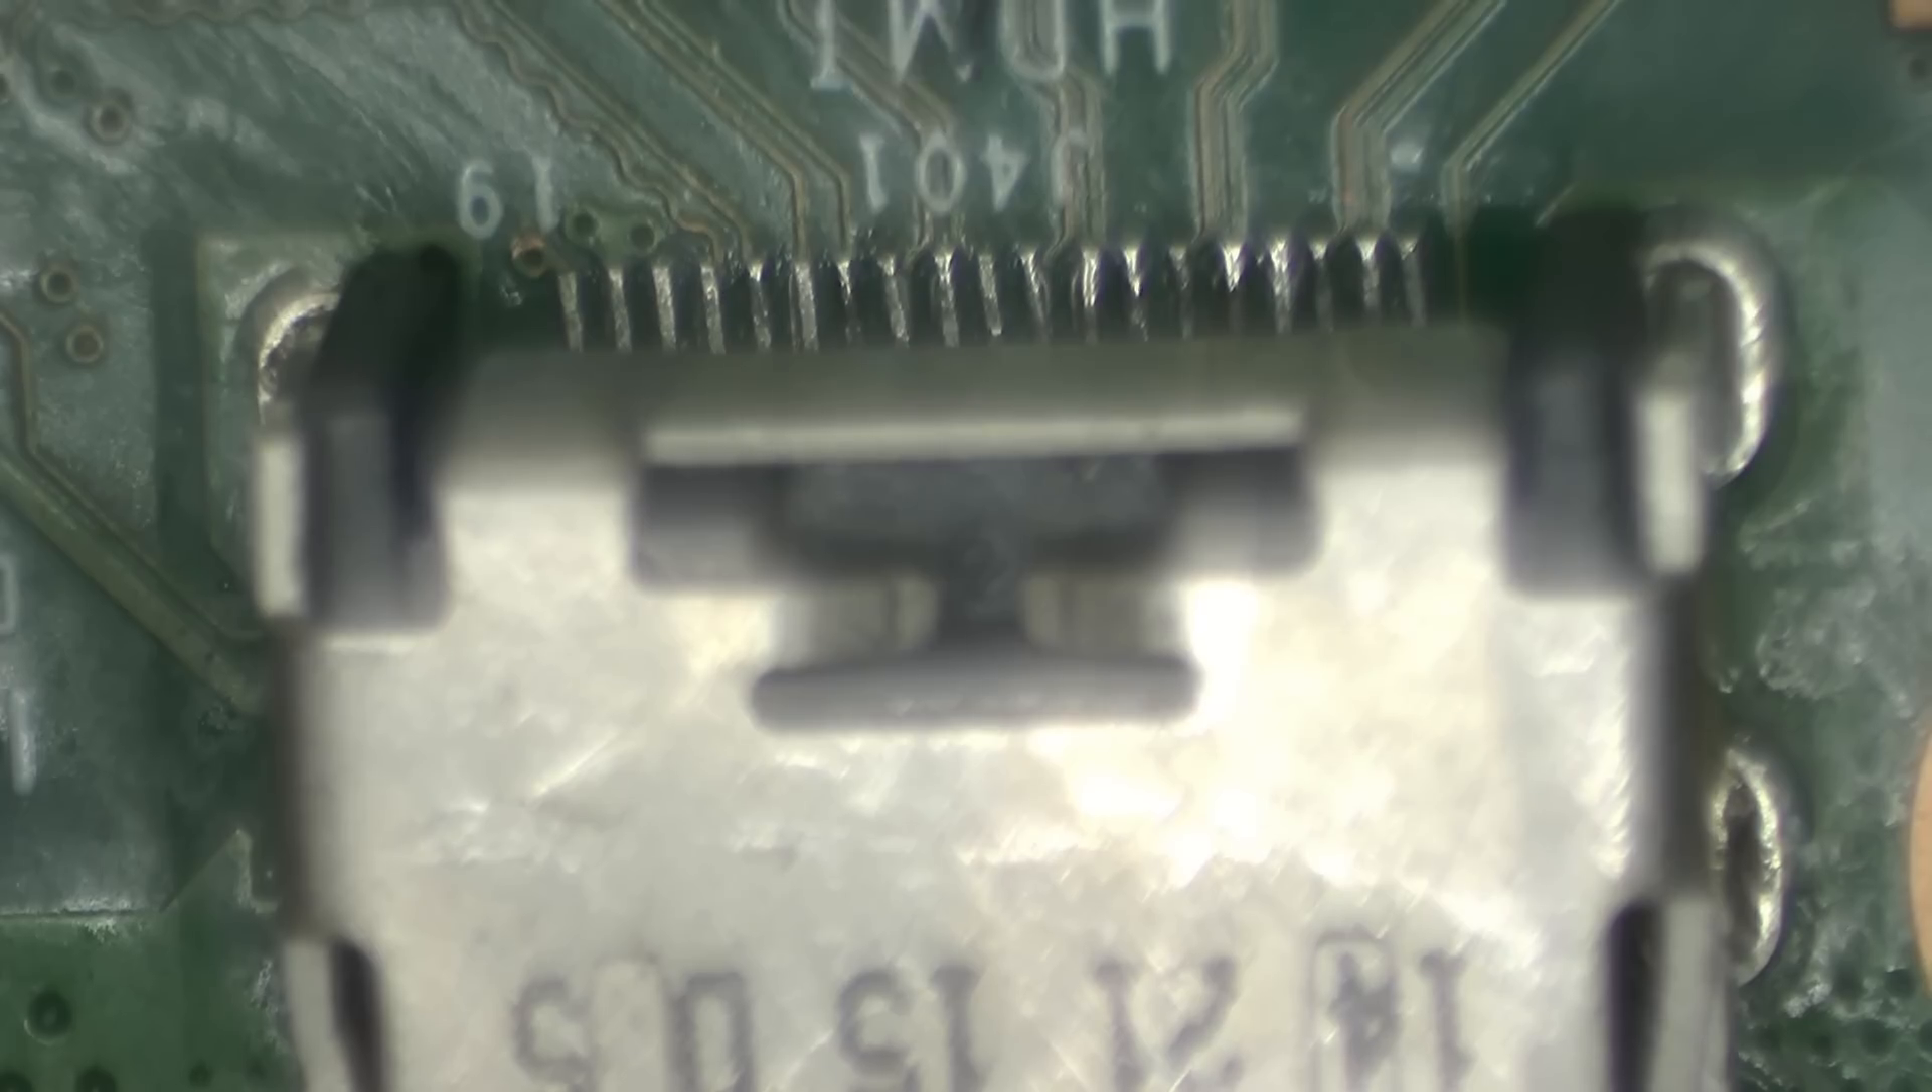And we've got all of these little pins soldered on to the board correctly.